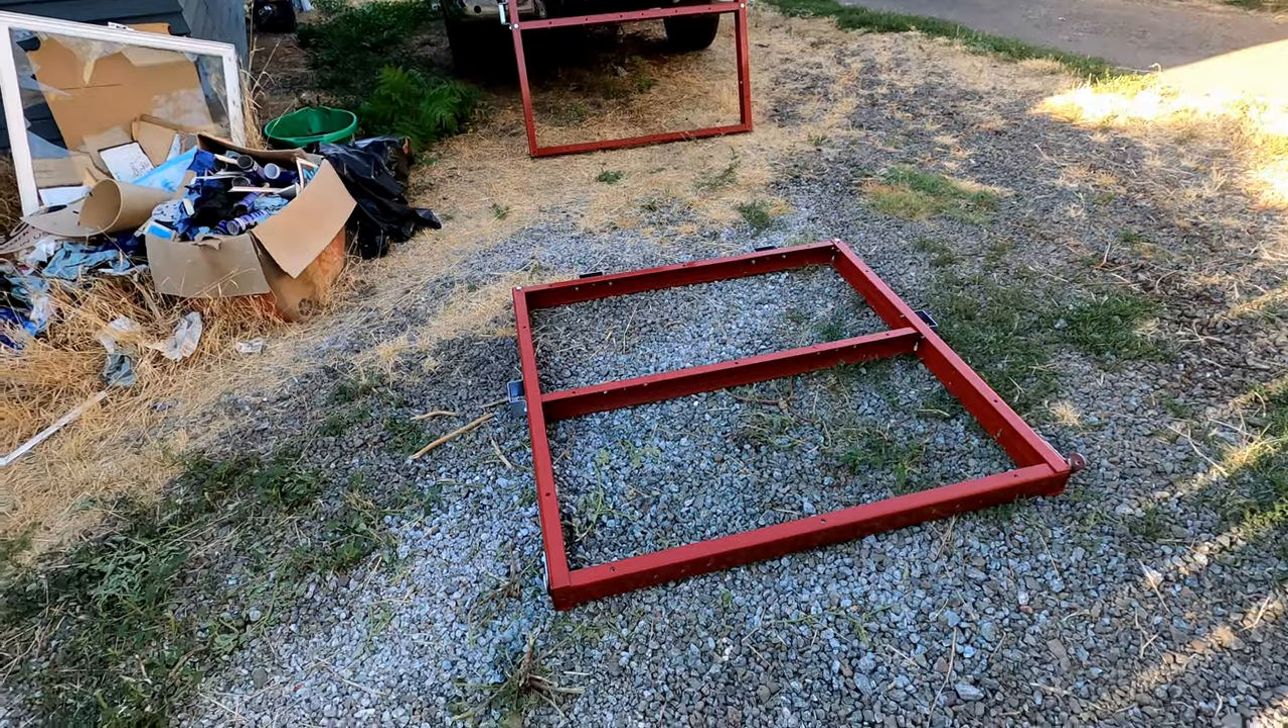All right, I've got the second half put together. Now I need to put the two halves together.